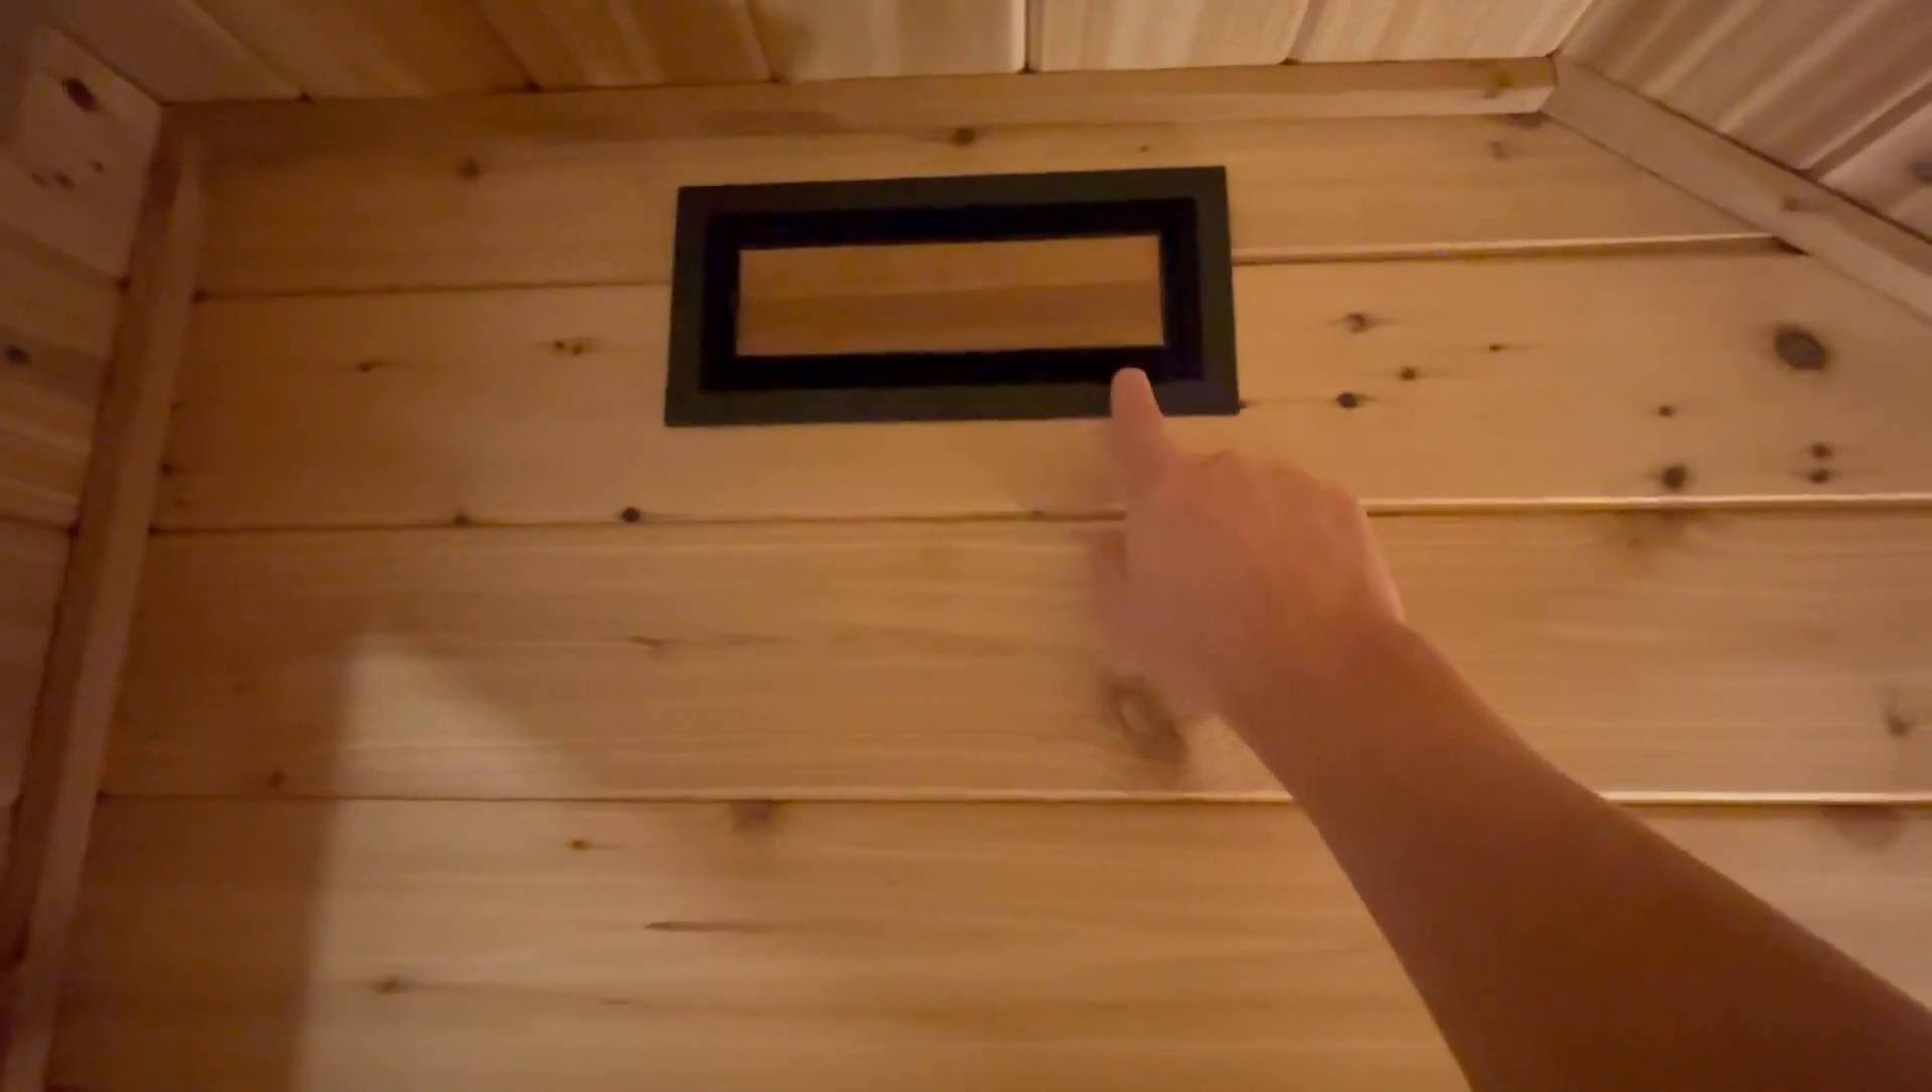I think that looks really good. I installed this vent and you can put a piece of wood in the middle.